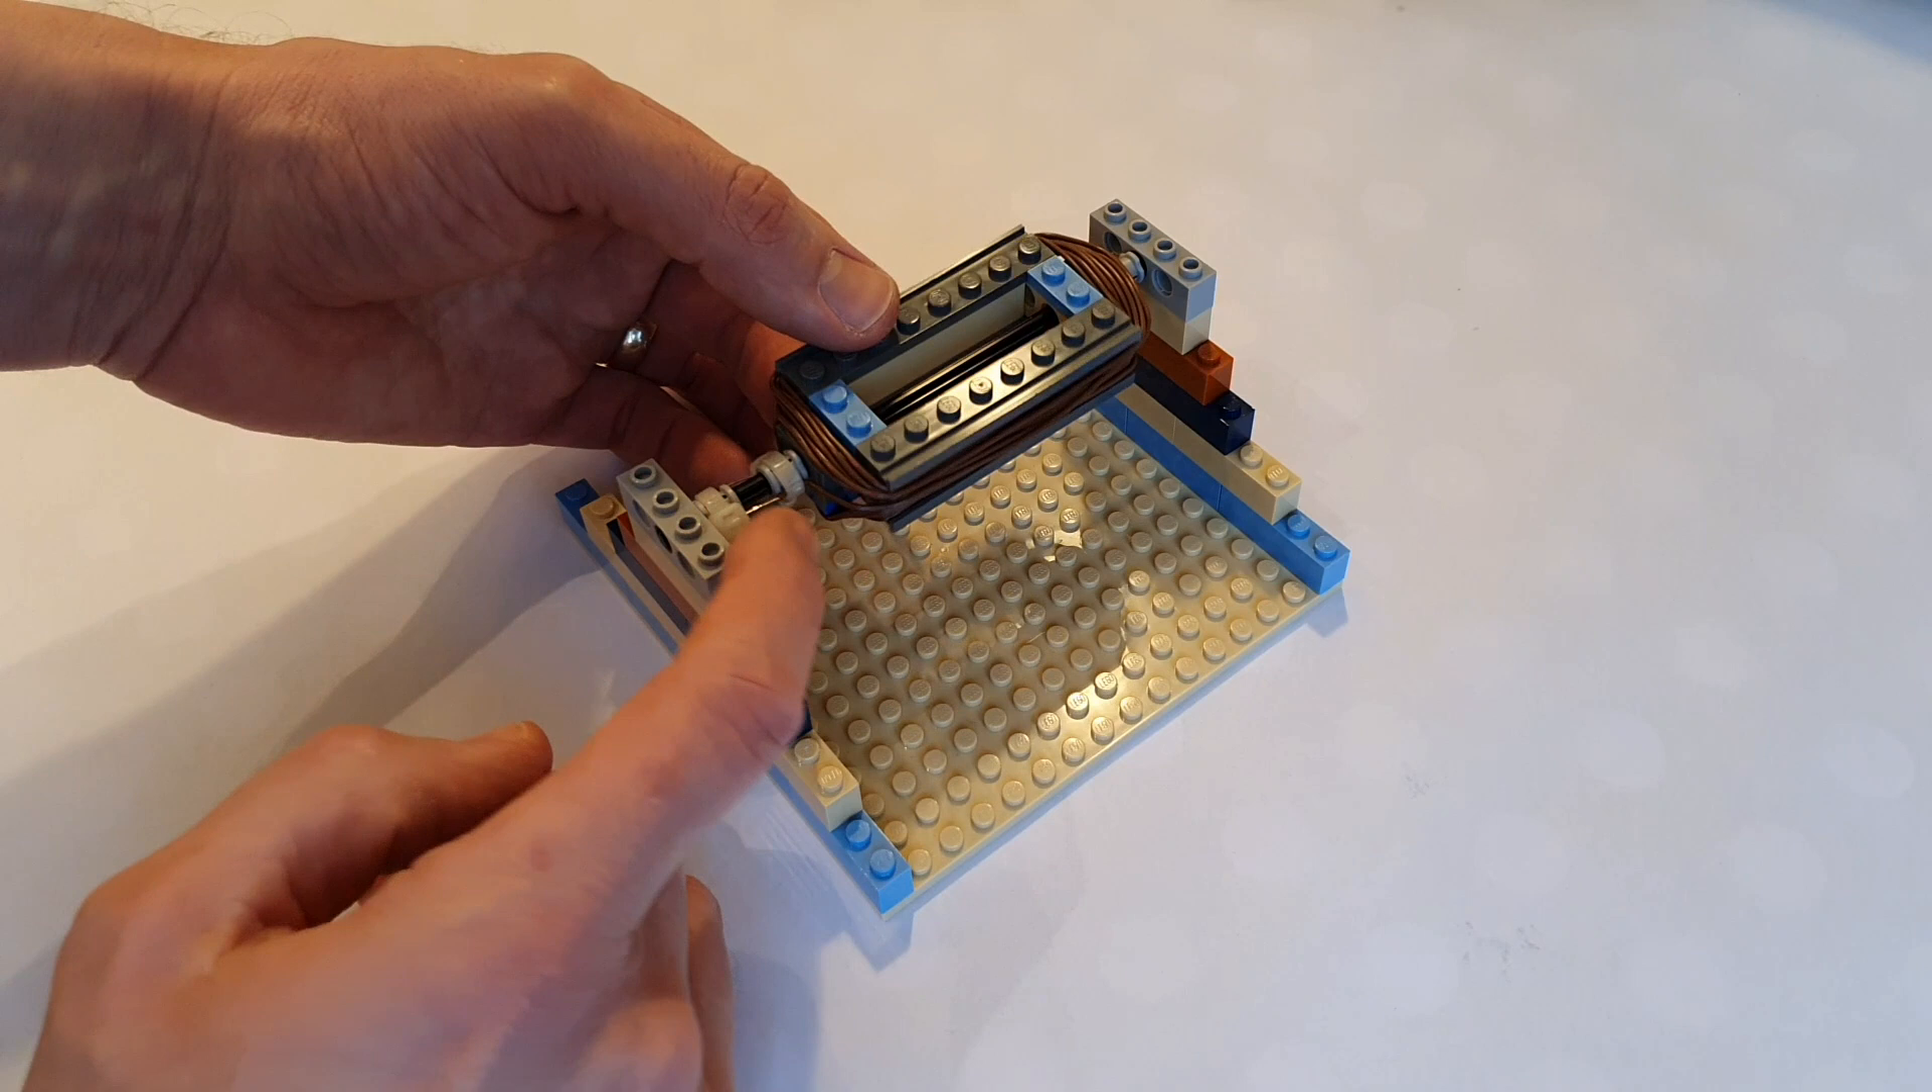So, now you can see I've completed winding the copper conductor around the outside of this spinning part in the middle here.